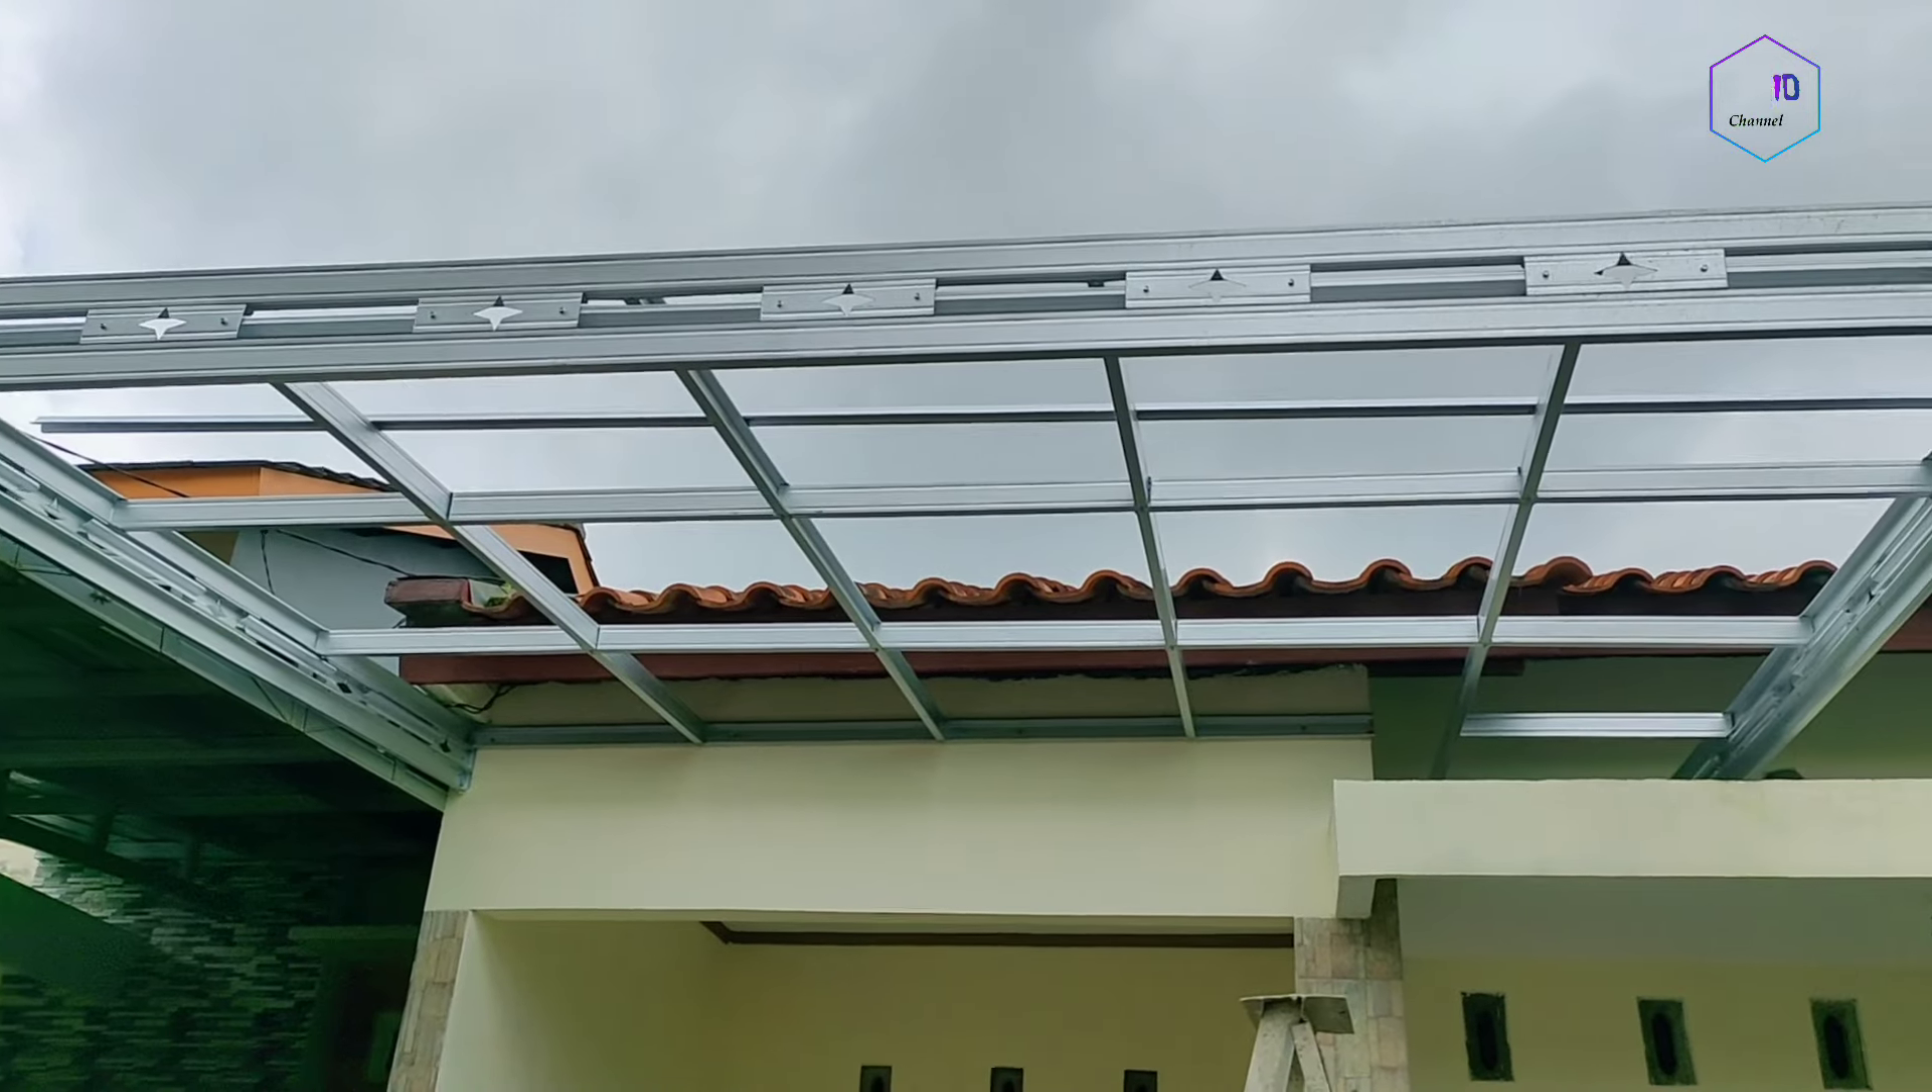Dan Ini Untuk Rangkanya Sudah Terpasang Semua Seperti Seperti ini.